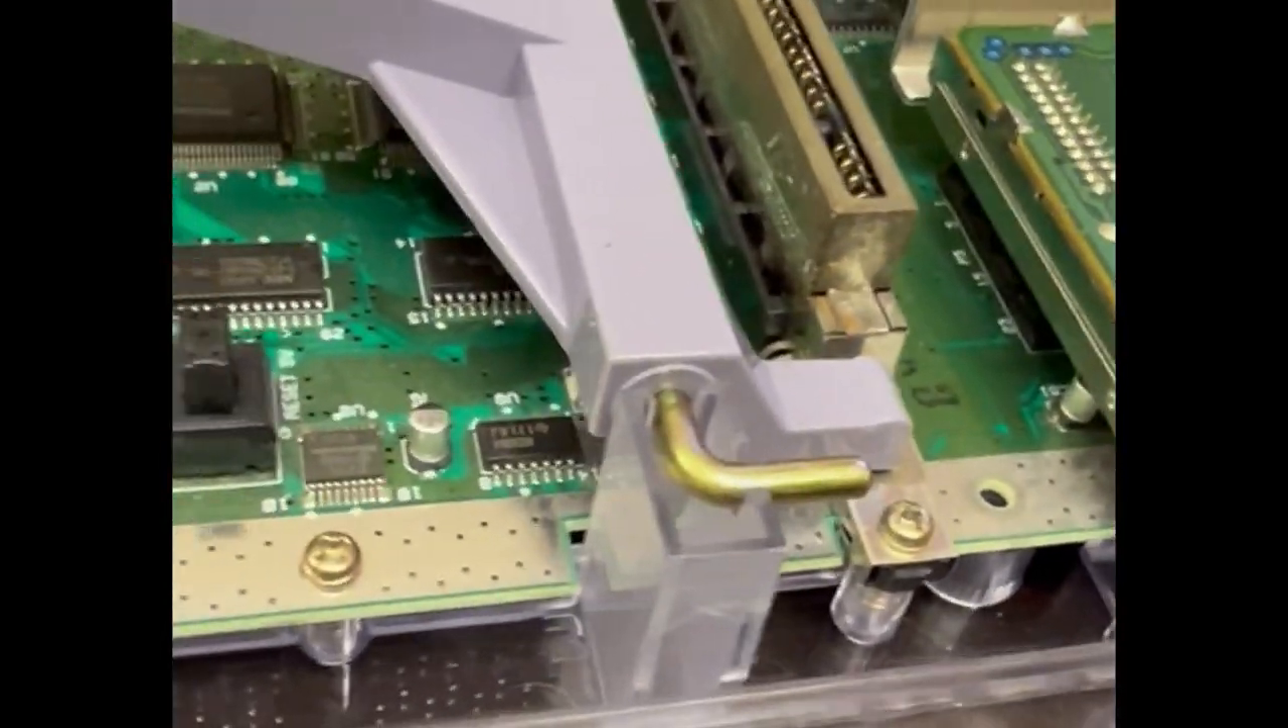So this is the board screwed in.